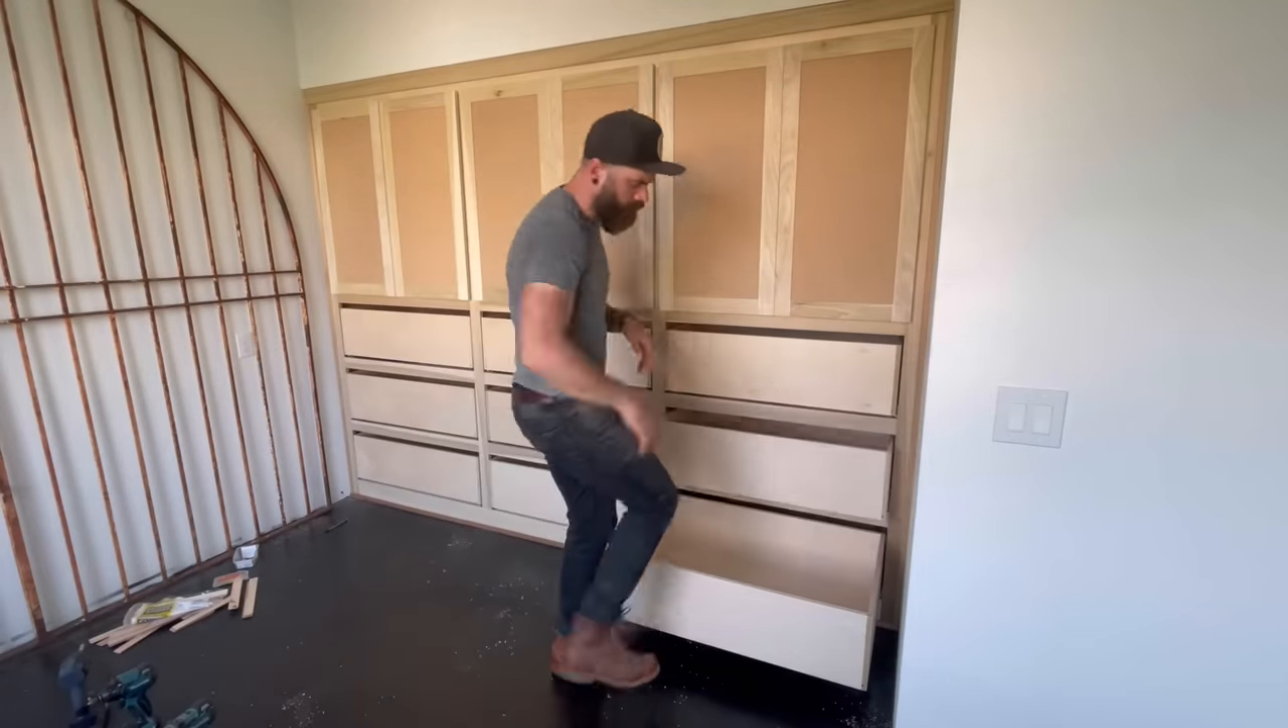As you can see, all of my drawers are installed and they work perfectly.